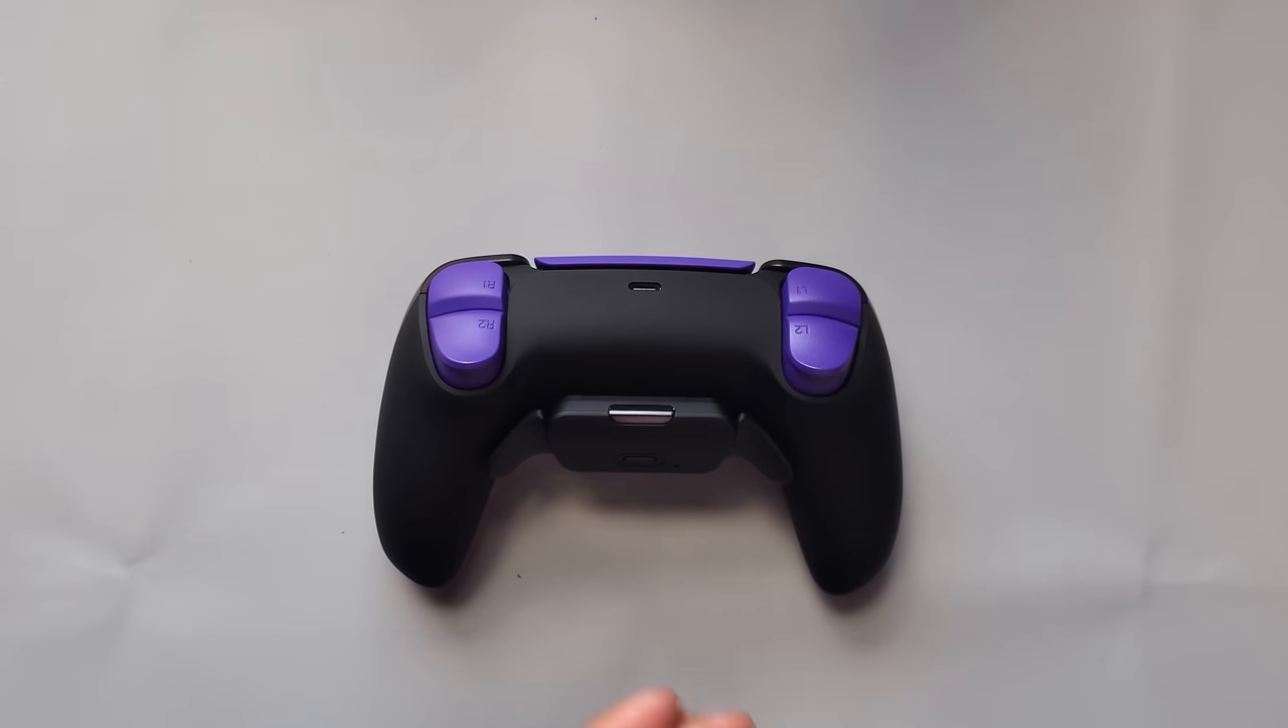The control is fully assembled again.